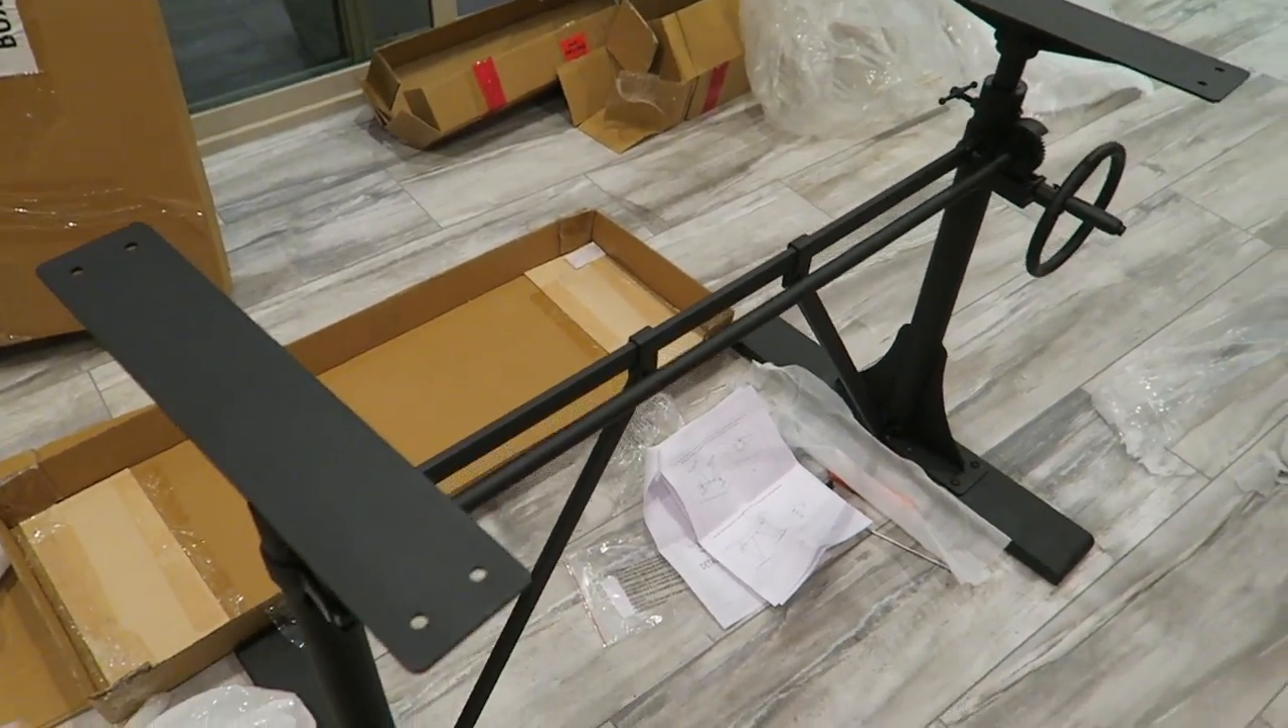I'm almost done with the desk I just have to put the top on.